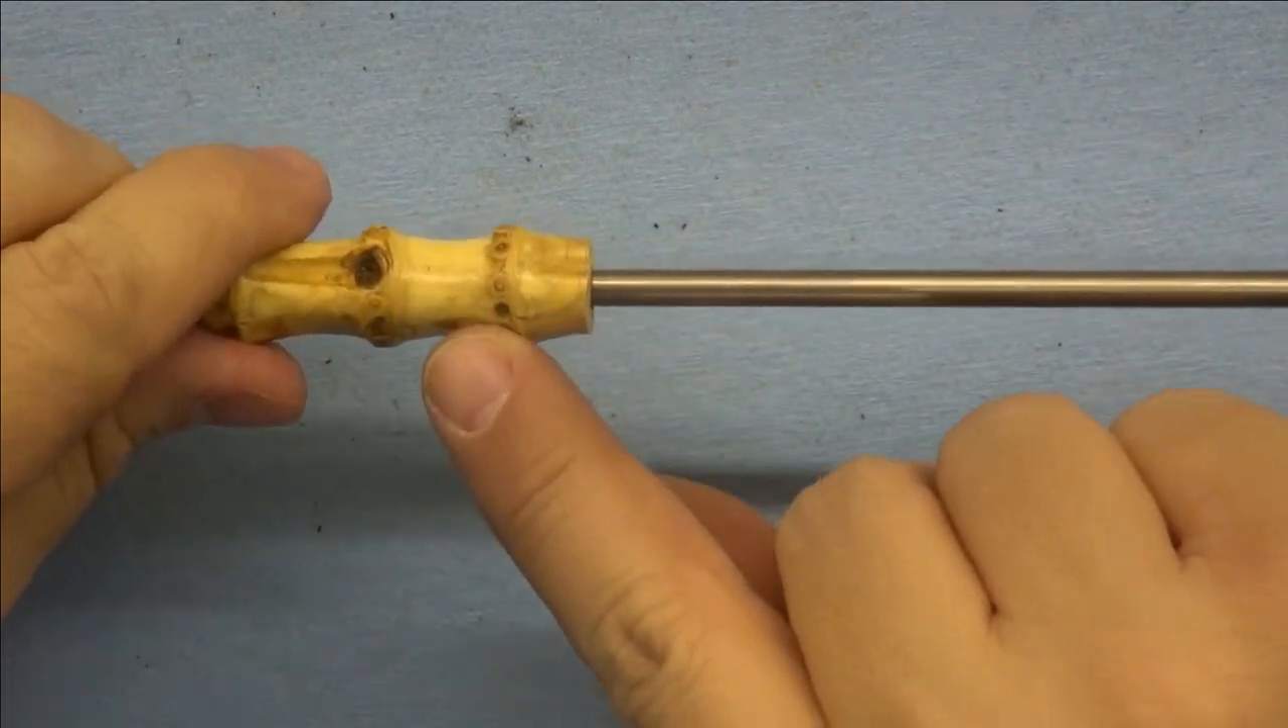I have some thin wall 3 16ths inch stainless steel tubing and you can see that that fits in there nicely.